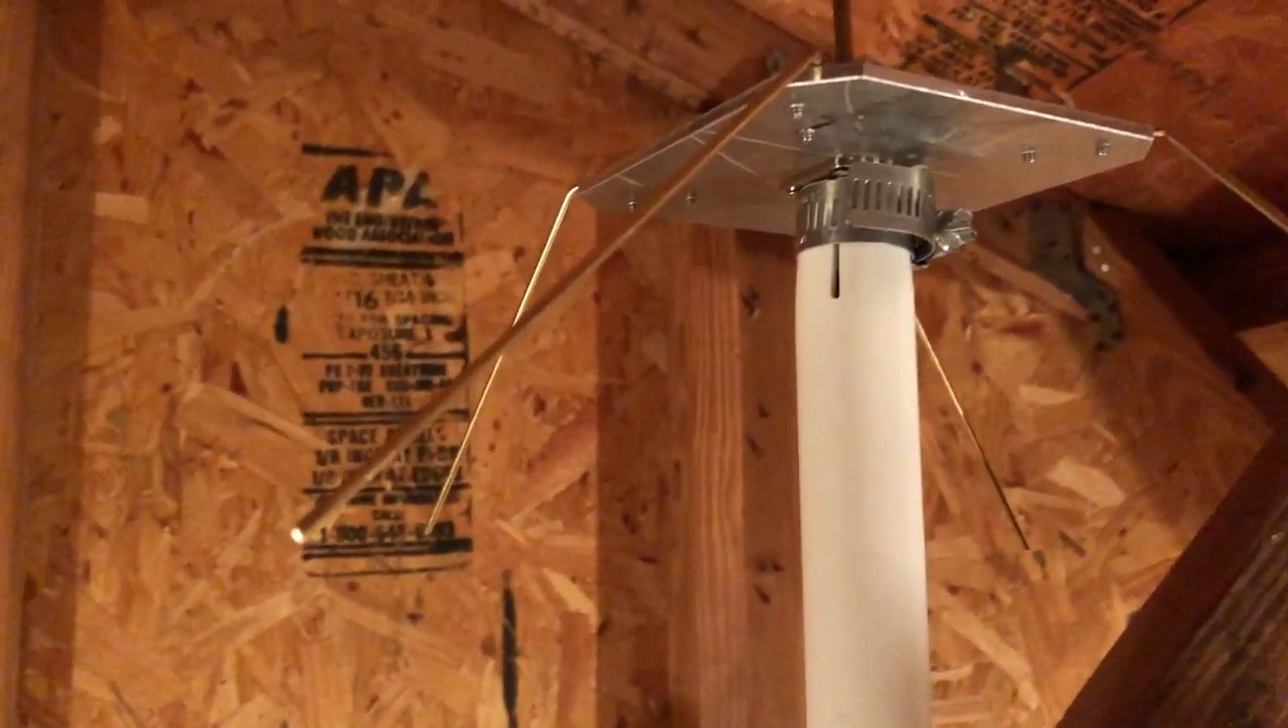Okay, so I've just got a hose clamp that's squeezing the PVC tube.